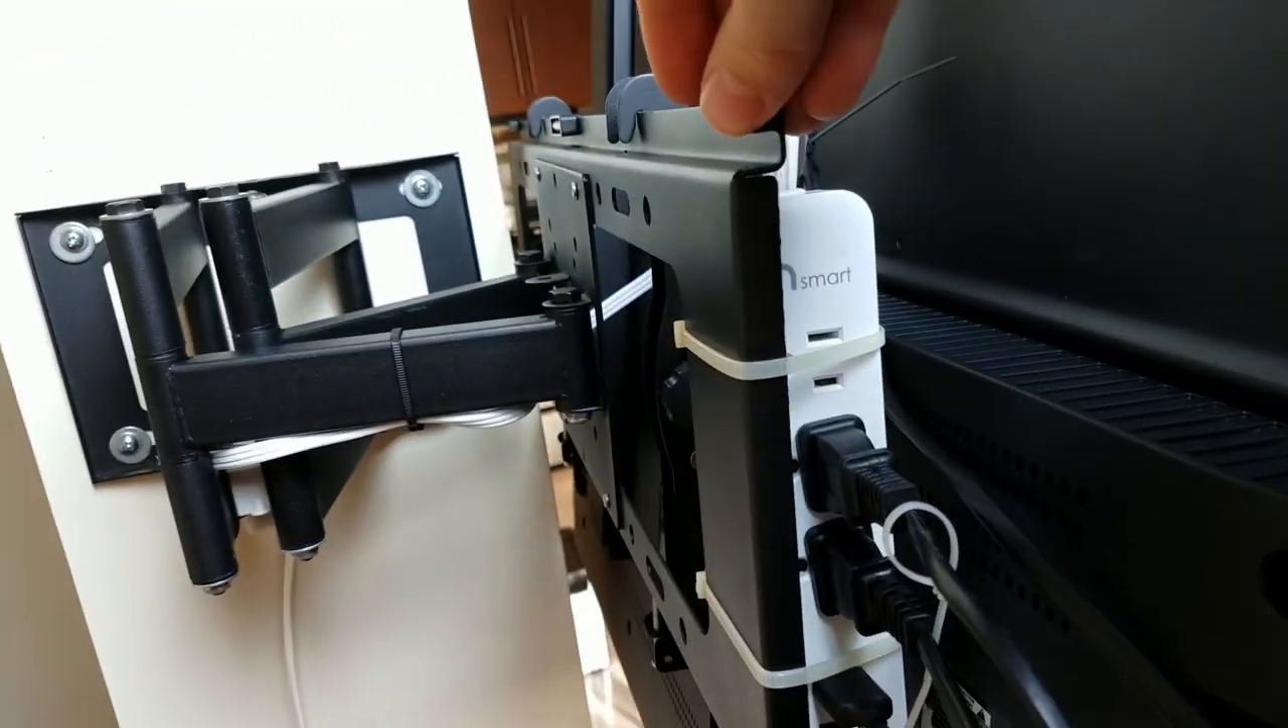We mounted this power strip here right on the mount's arm here that holds the TV.